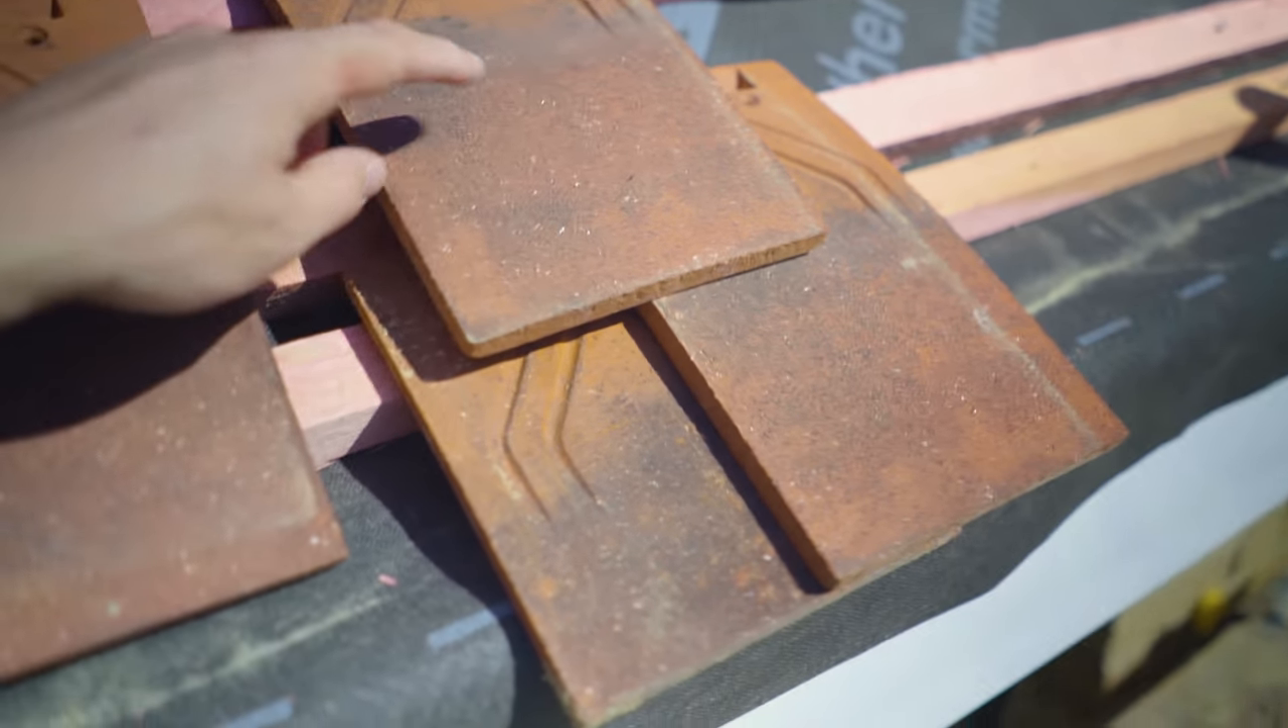You can see that this top tile overlaps this bottom tile going over this one.